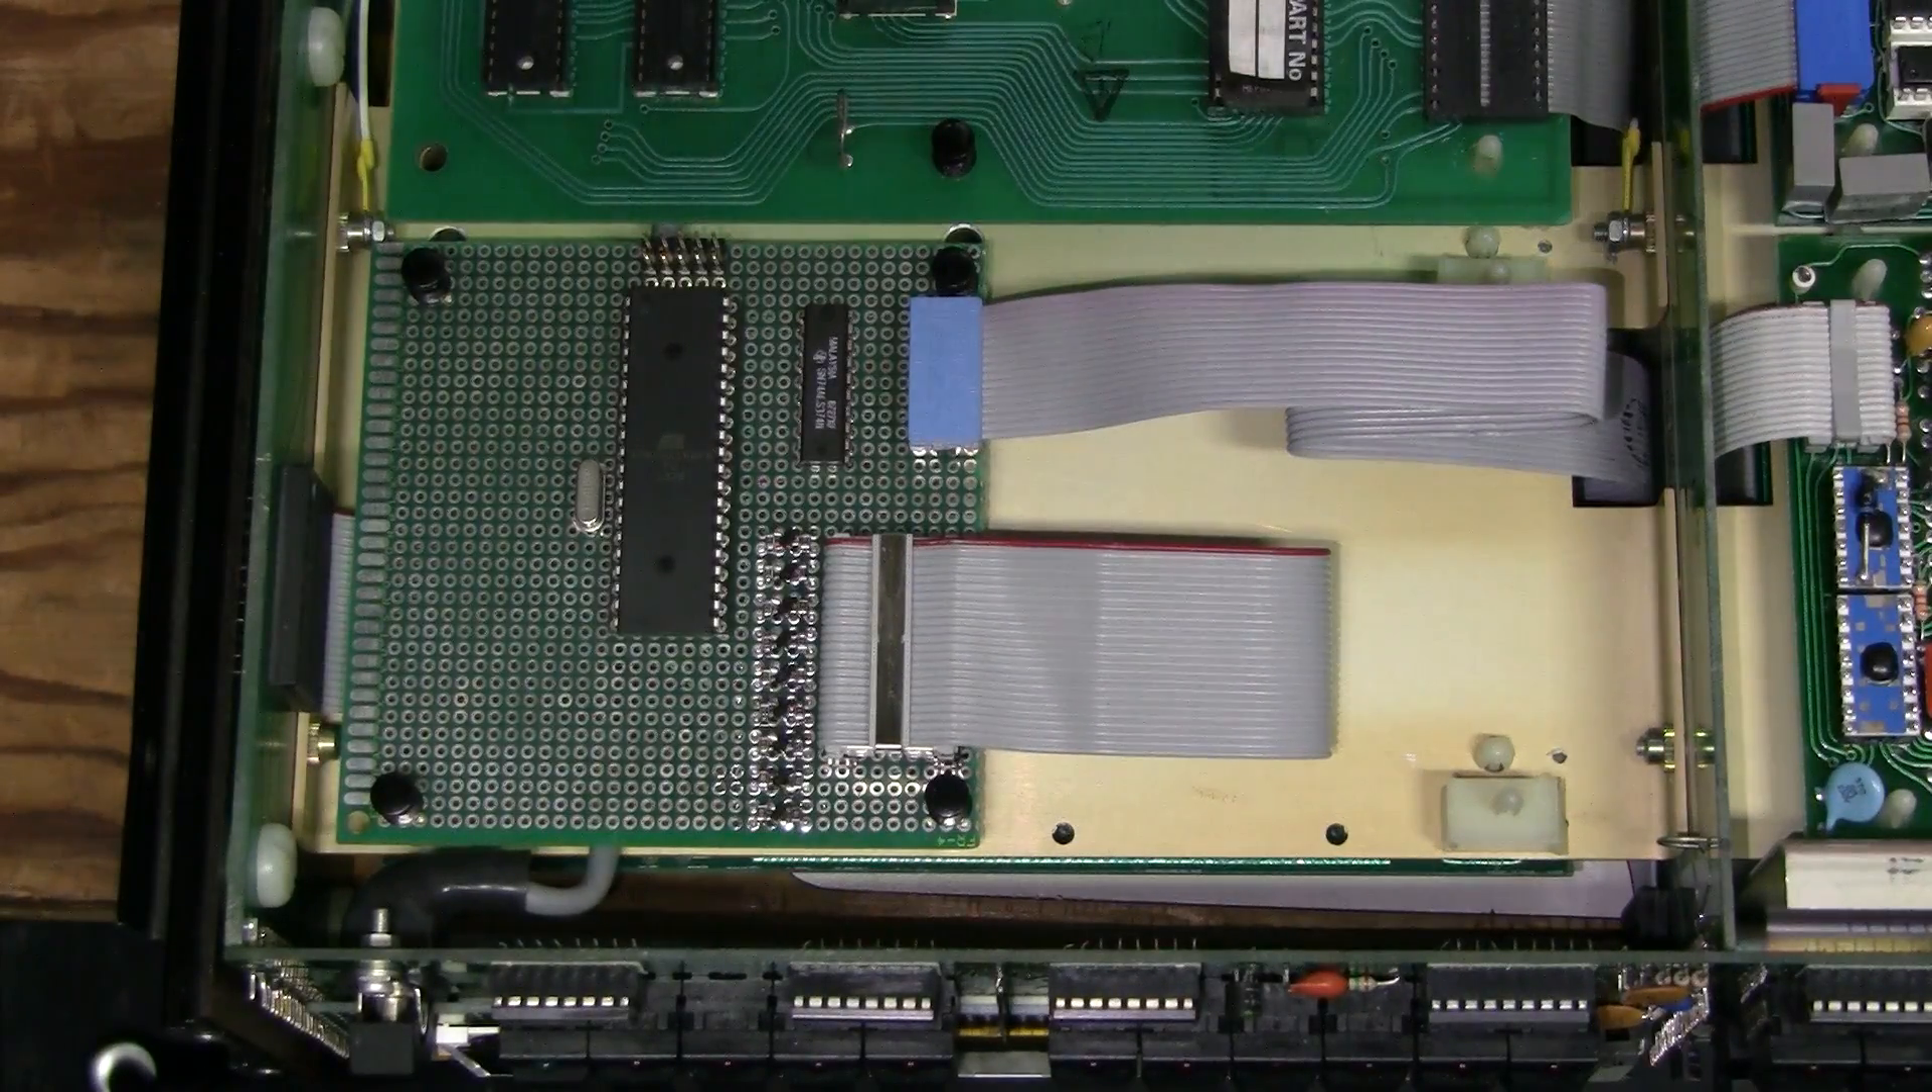Here is the module installed into the meter.